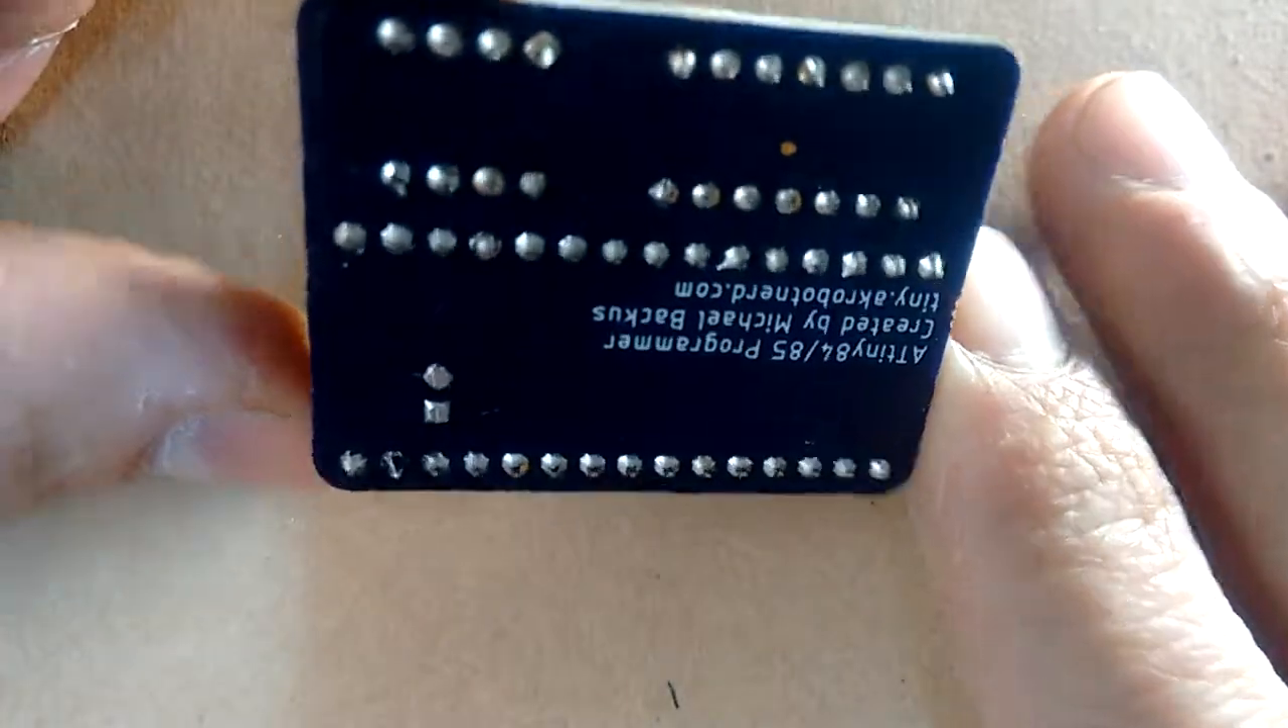Once you're all done soldering, your board should look something like this.